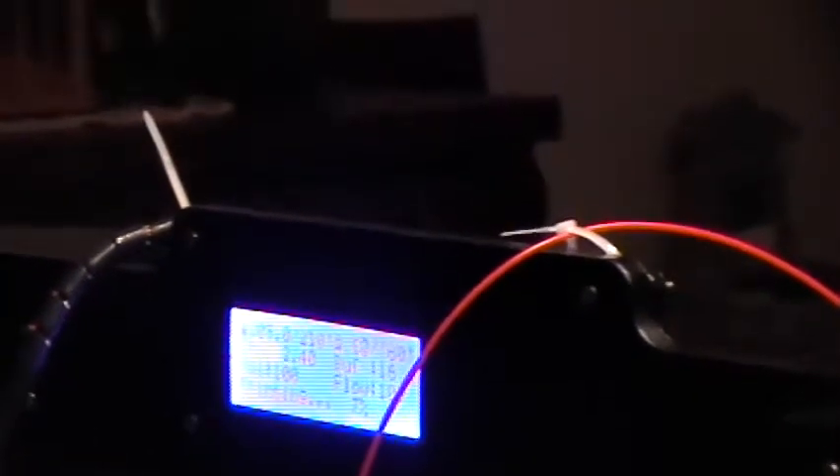At the moment I've just added a zip tie up there to keep the filament in place for a smoother run until these are done.